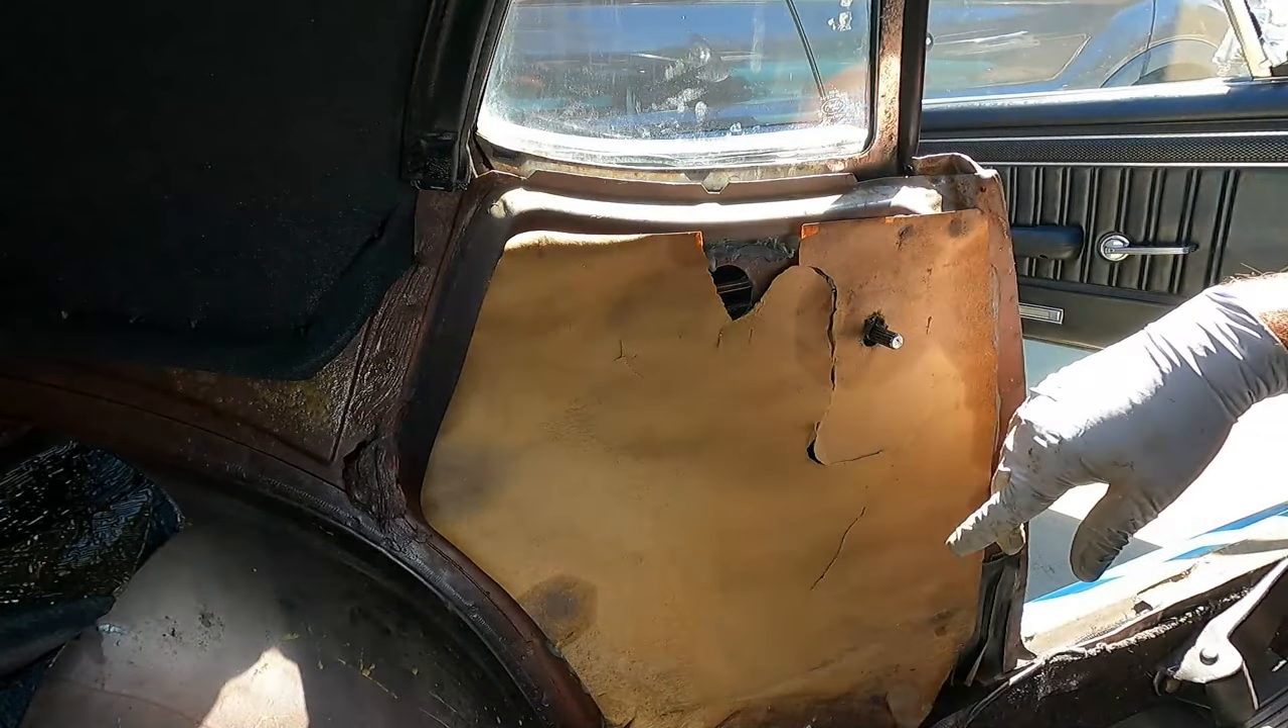I guess we're missing a little piece of paper here but that's okay.